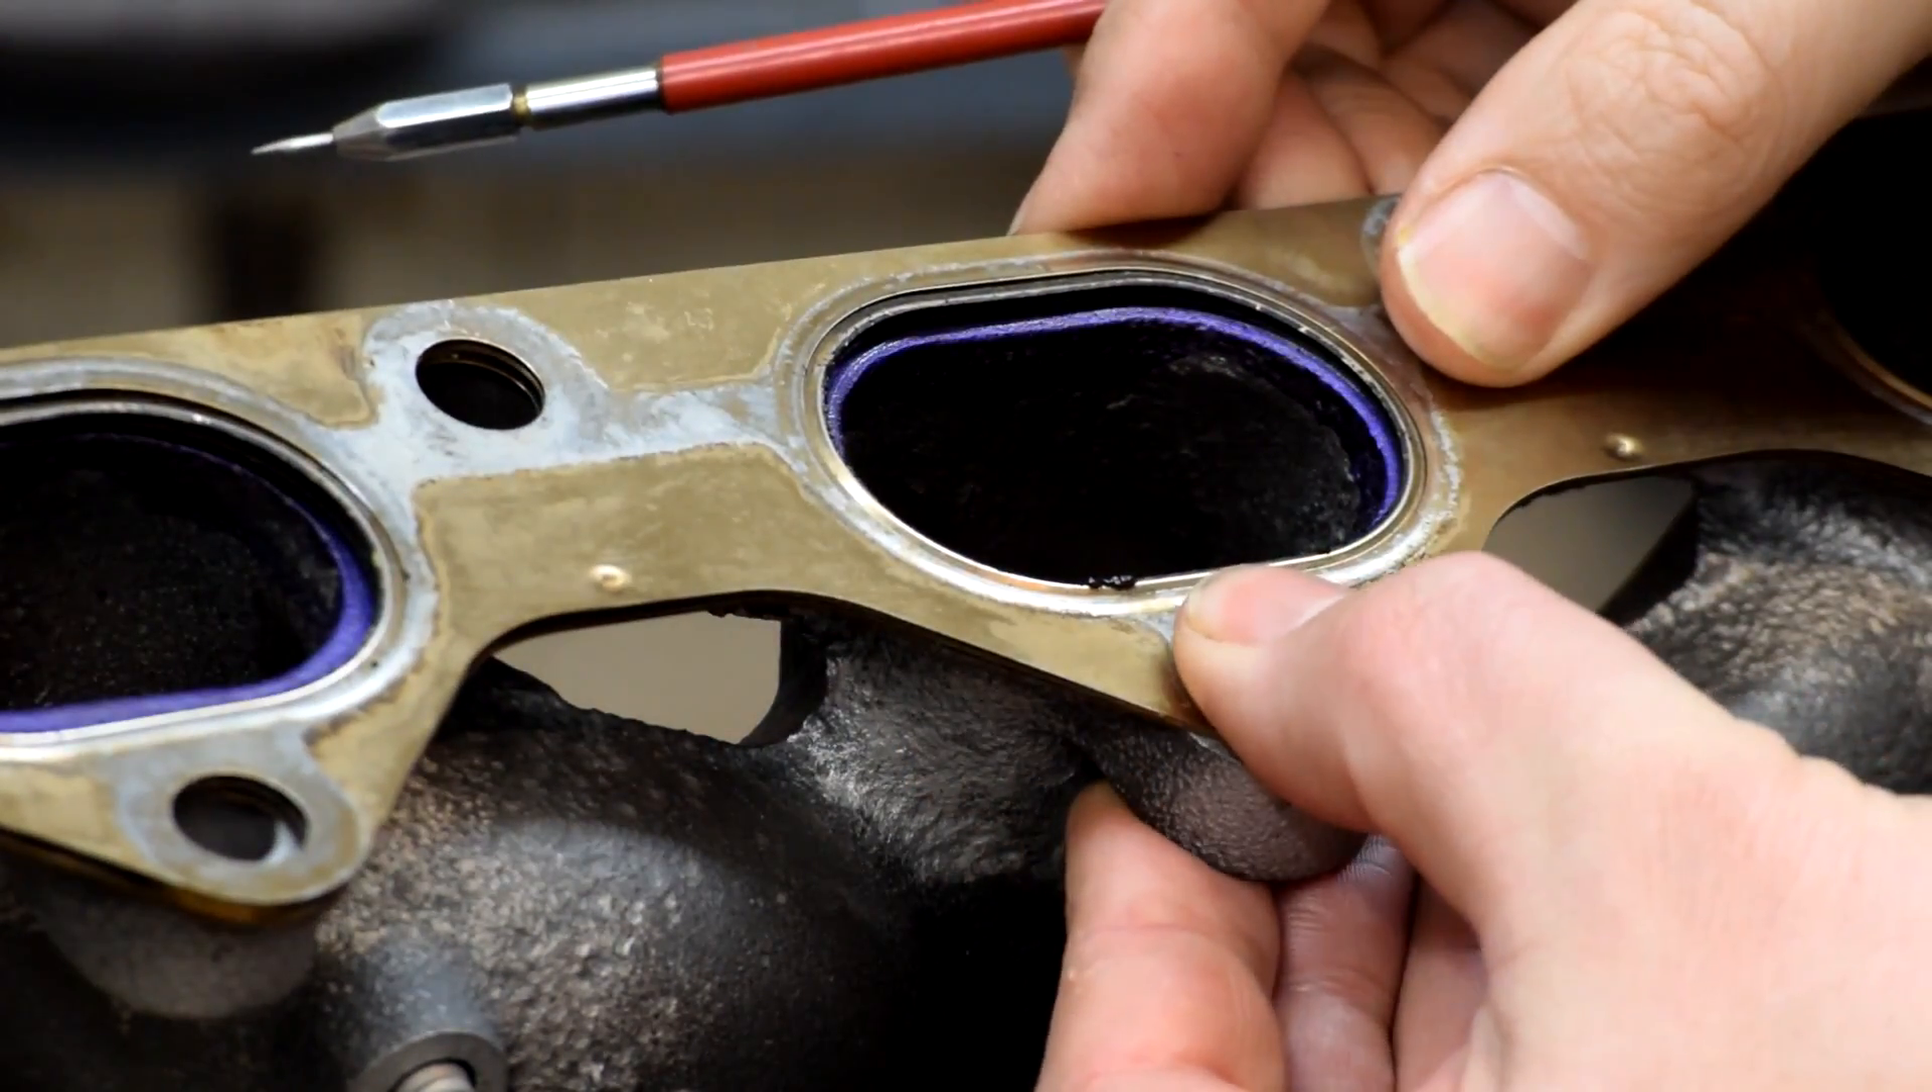You can see we've scribed around the inside of the exhaust gasket right in here to show the profile that the gasket takes relative to the port. And you can see there's a little bit of a stepping here. I mean, there's room to cut back on a little bit of the material here and match this profile exactly to the exhaust gasket.